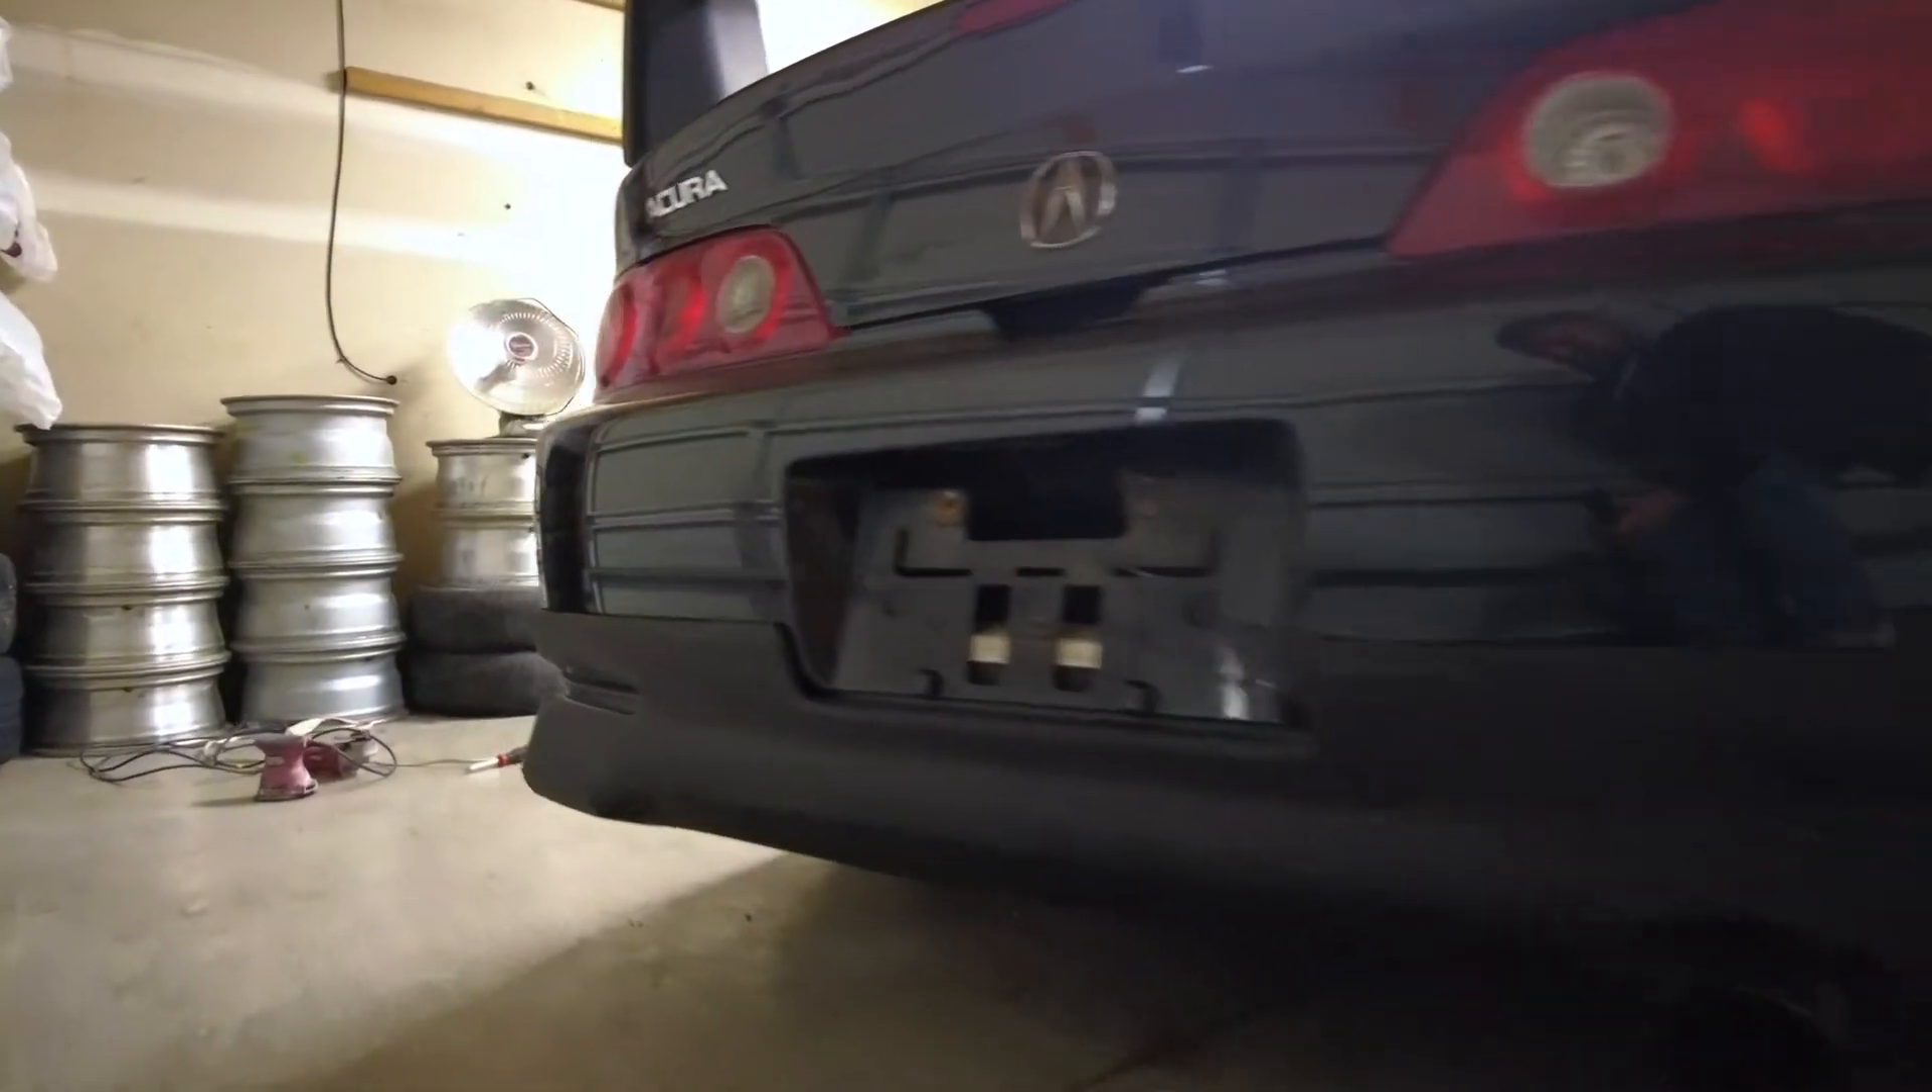The rear bumper is finally on the RSX.